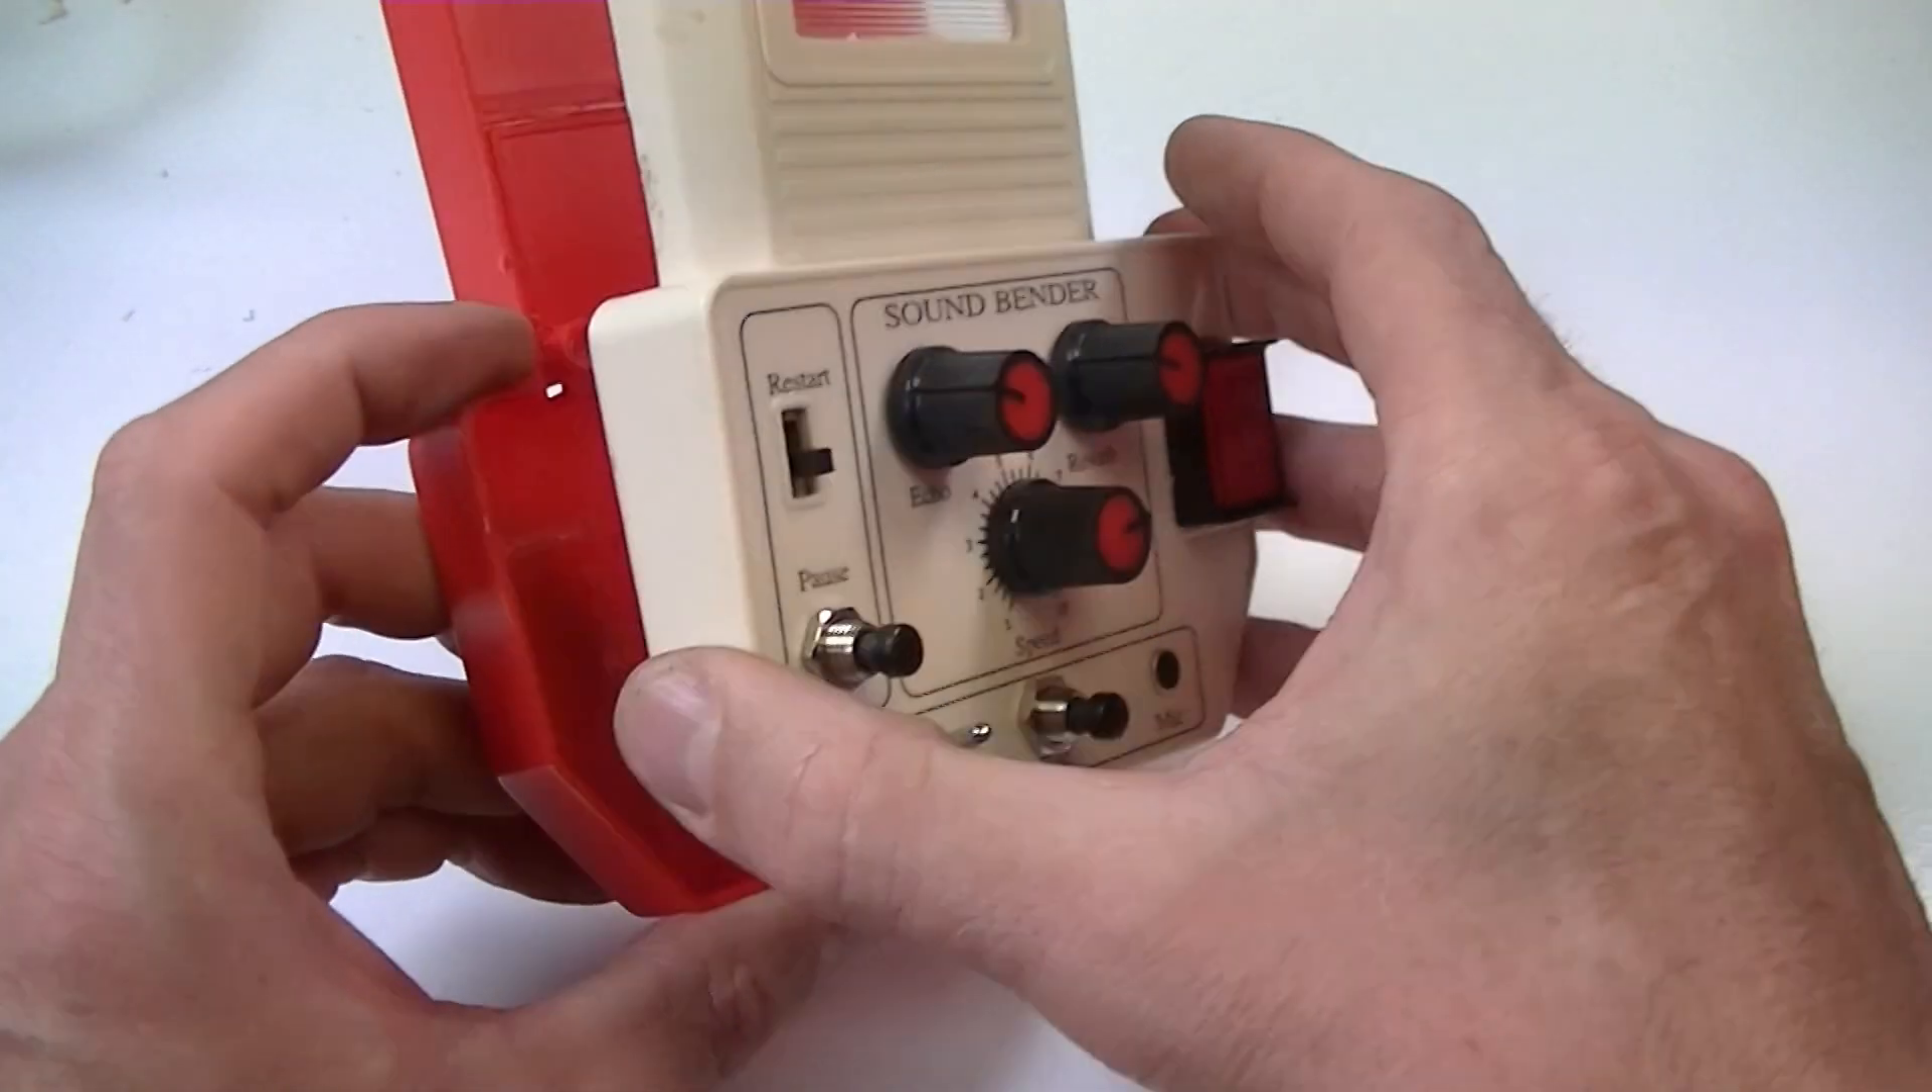All the switches and pots are now added to the Top.